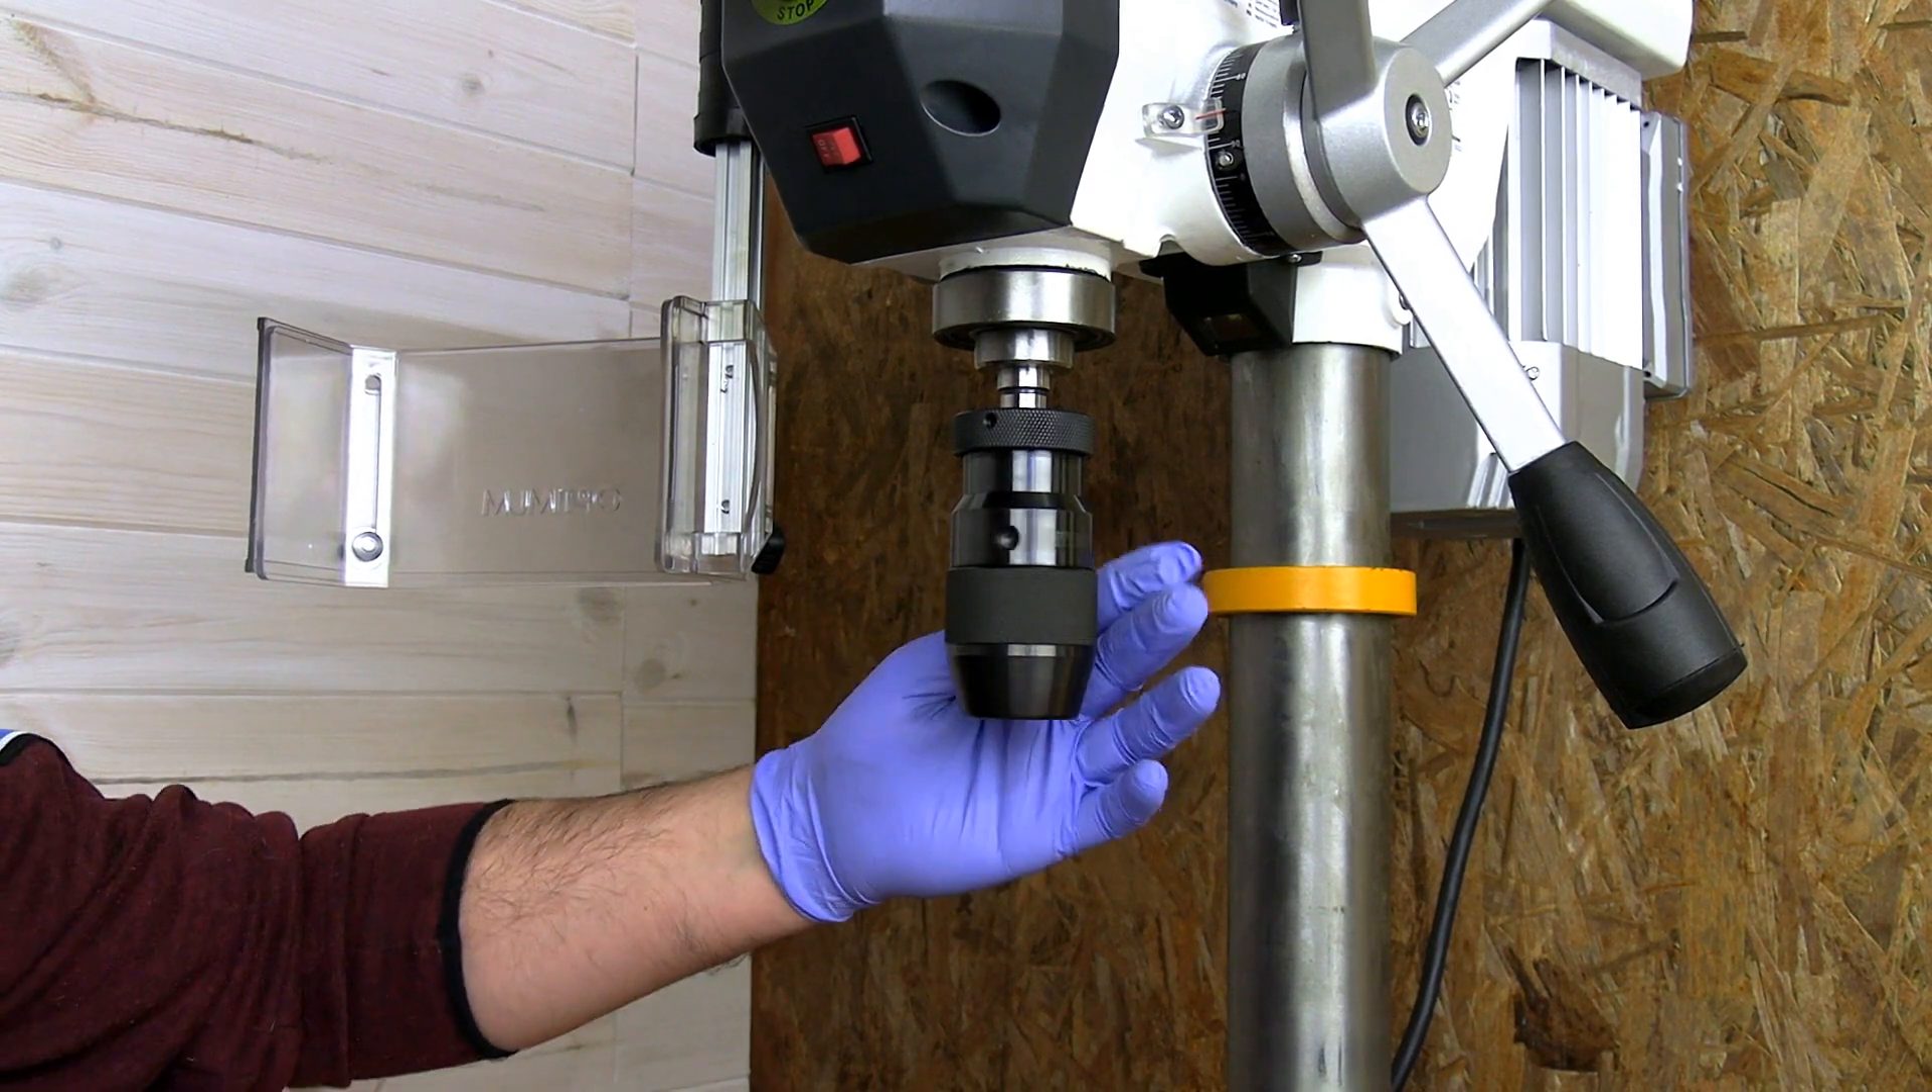And the chuck of this super drill press is installed and ready to work.